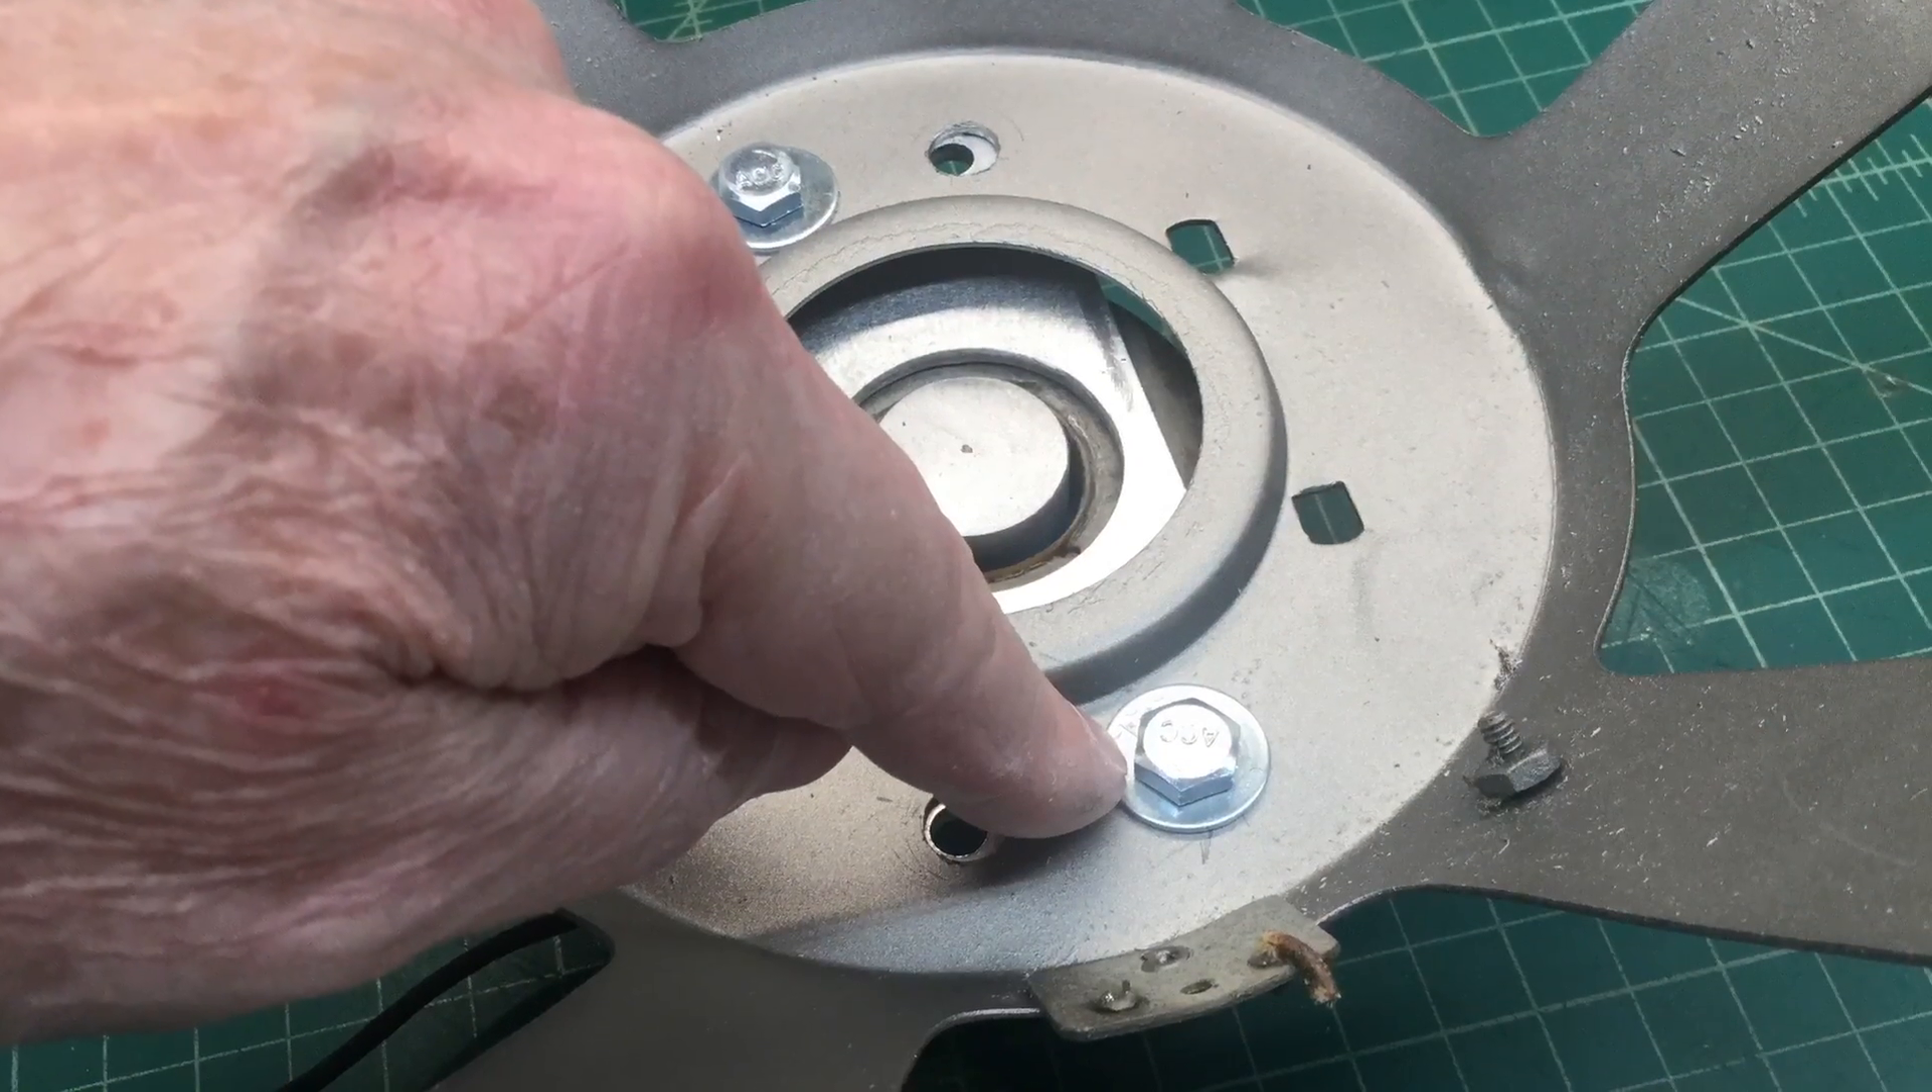Here I've got the fasteners in place after identifying the center of the center pole piece and you can see the picture in picture how I went about that.